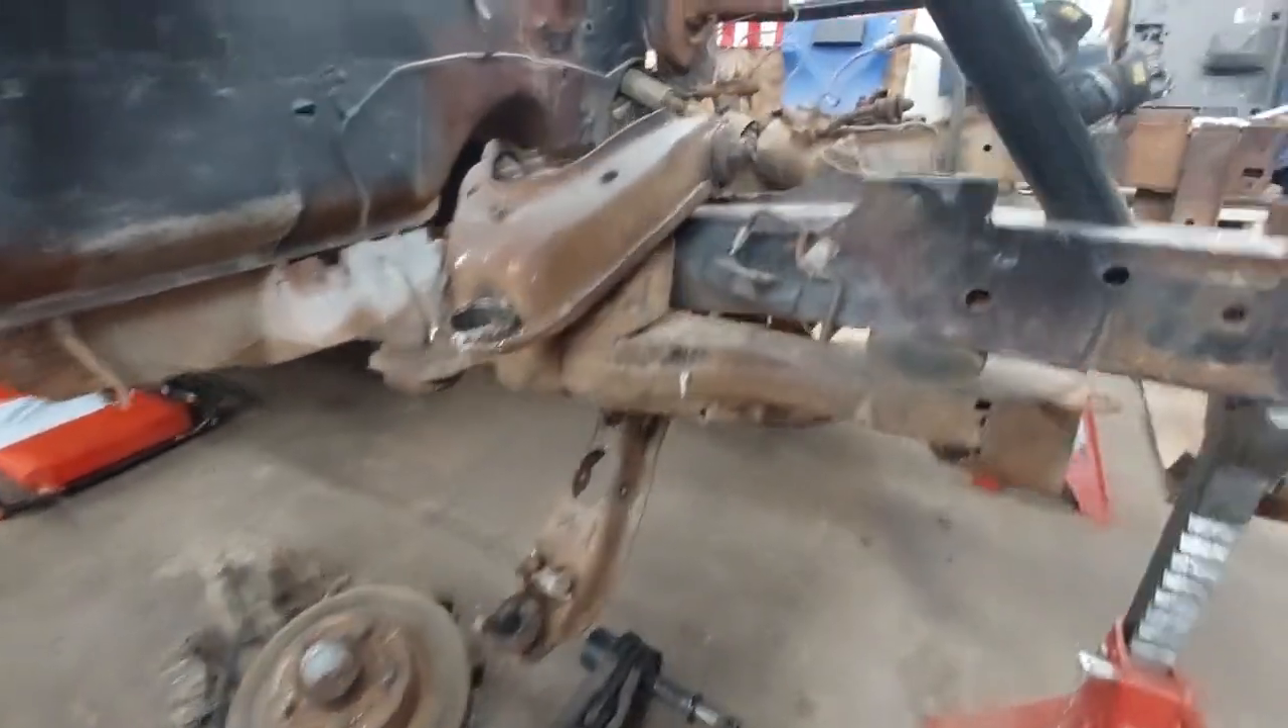The only thing i've got left to do is actually separate the control arms and drop them from the car.